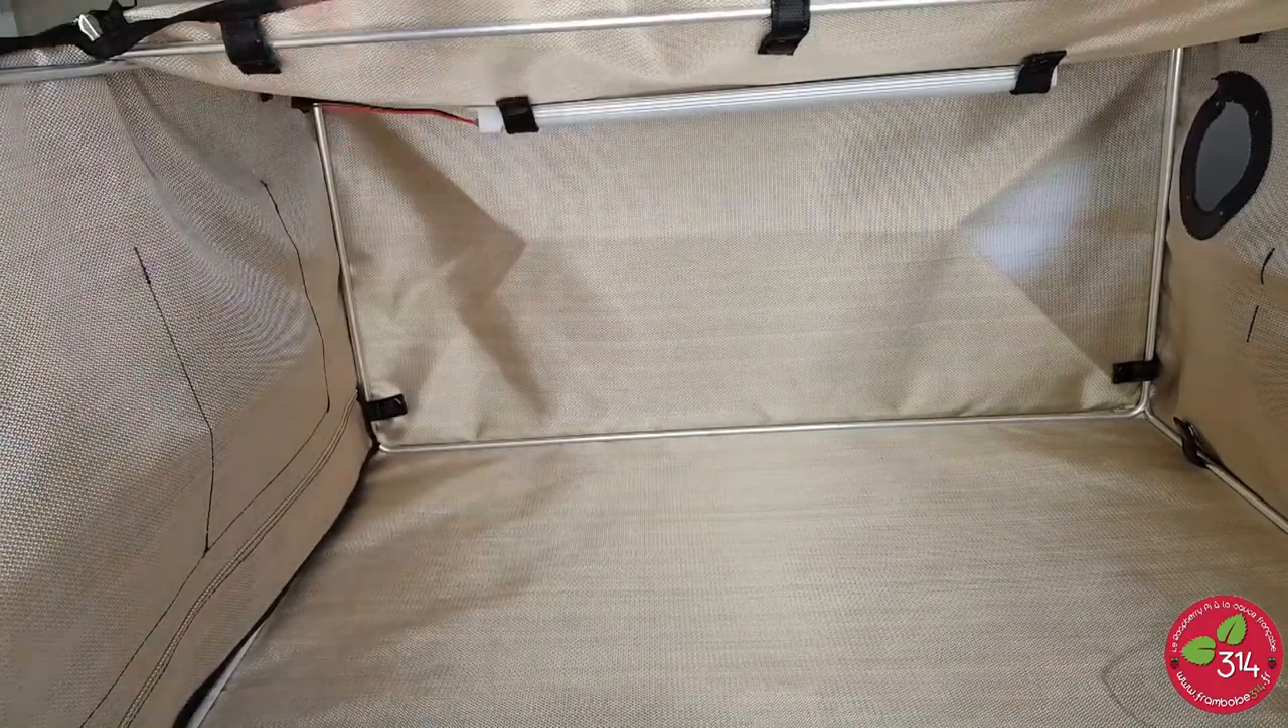Voilà, donc là, la réglette est fixée.